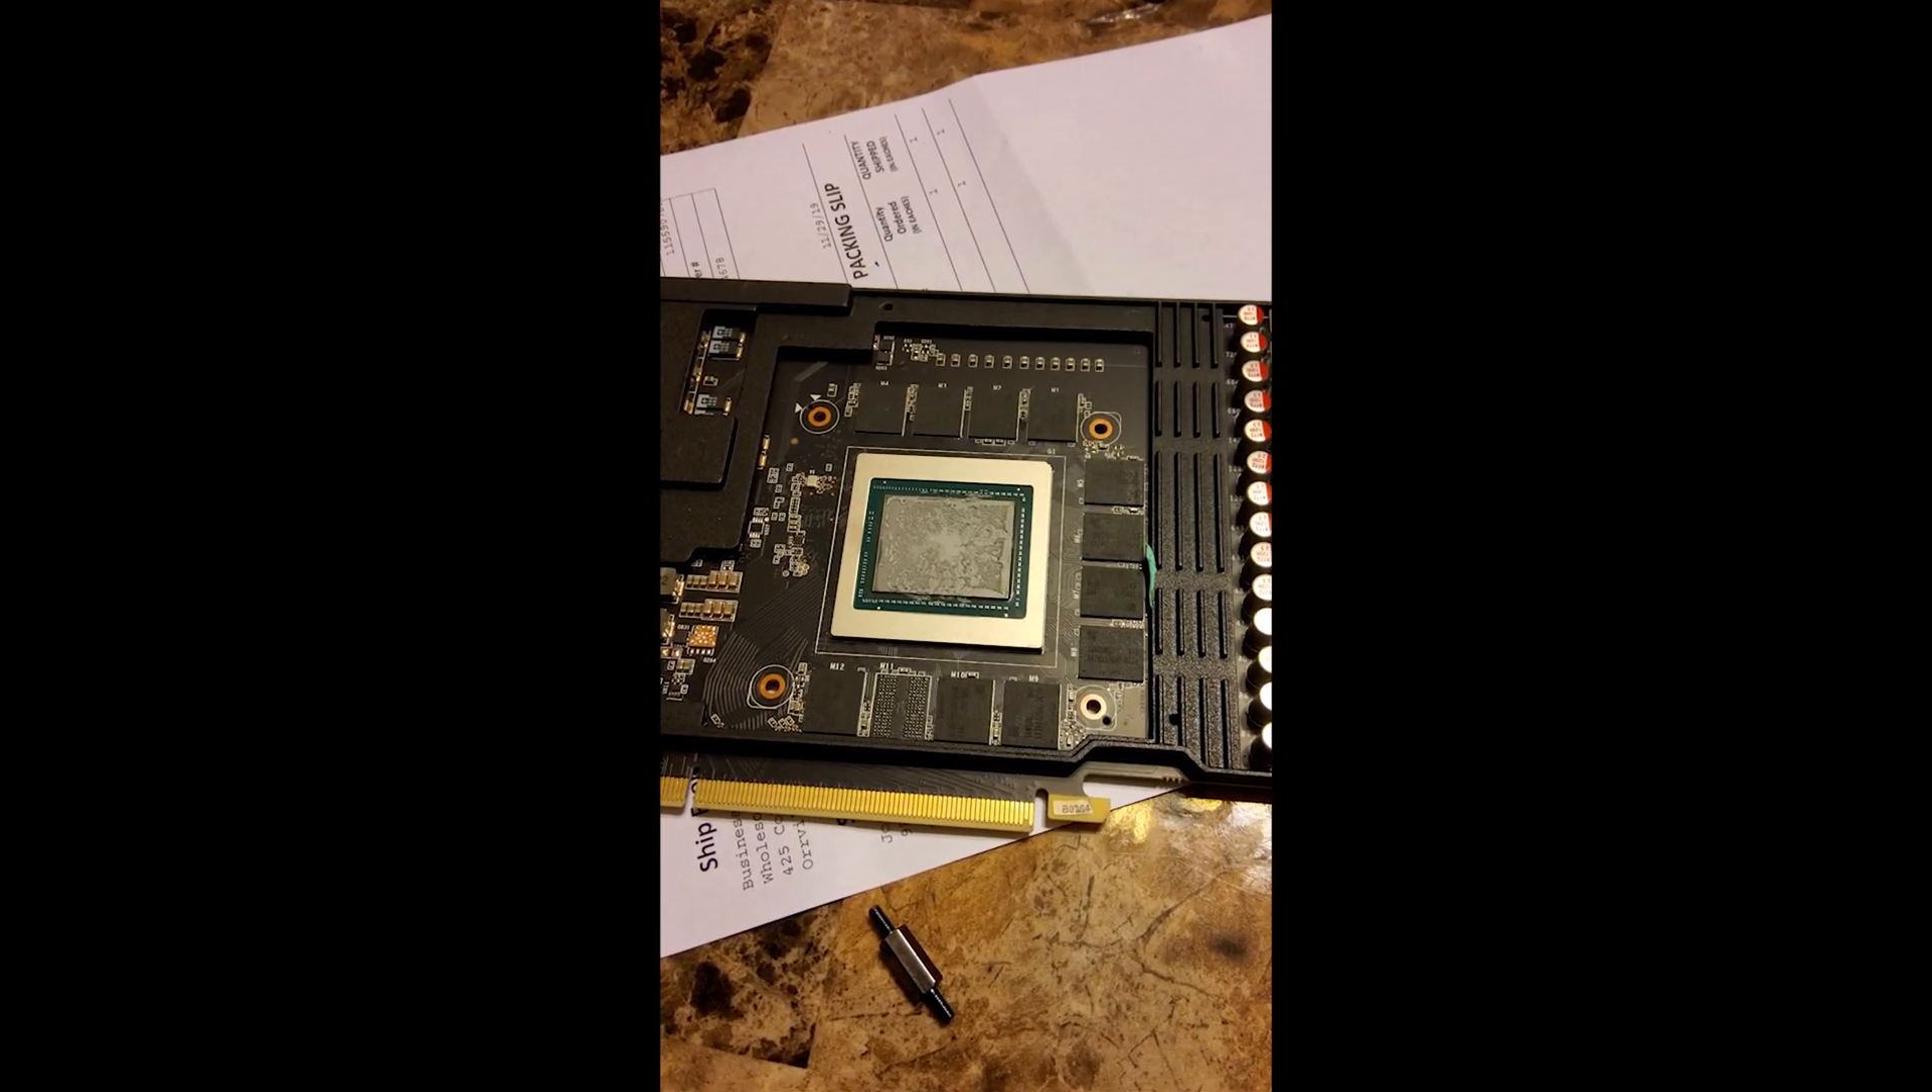So we got the fan off there and as you can see we've got our gpu exposed.